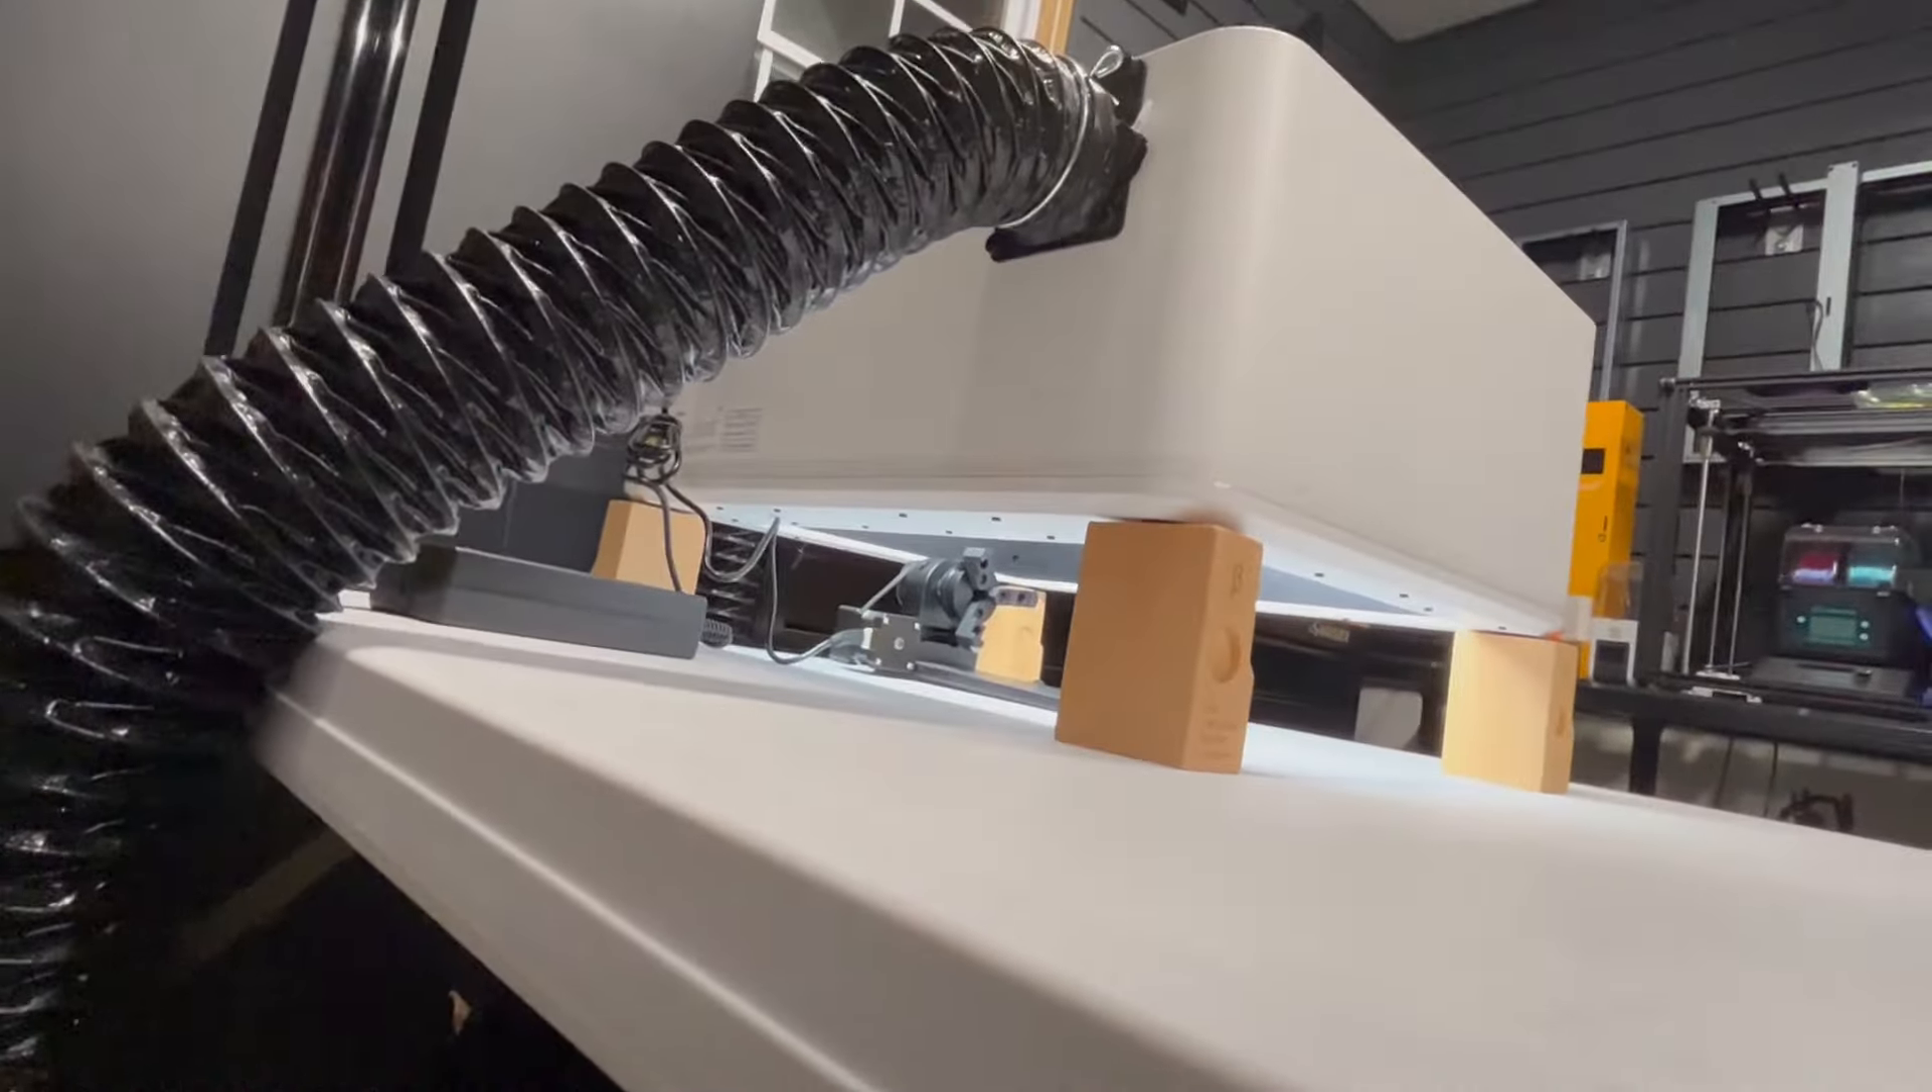Because look at this big gap underneath.